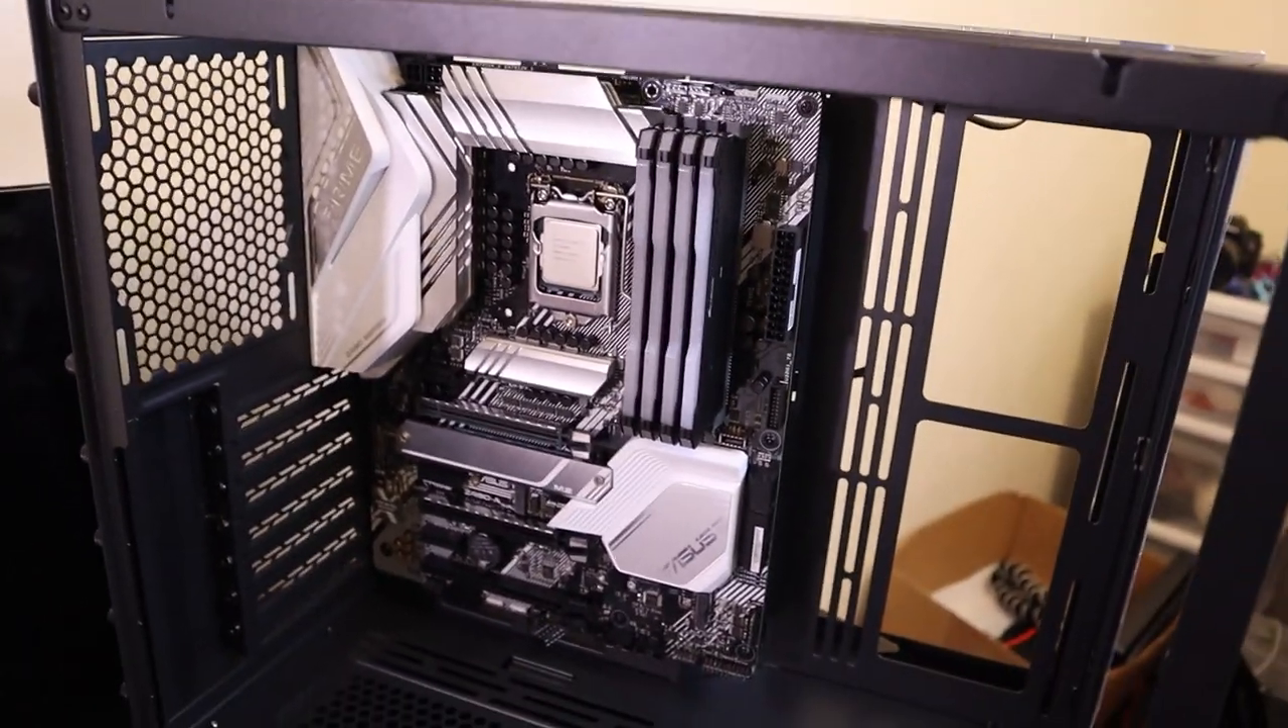Took me a long time, but I screwed in the entire motherboard into my PC case.